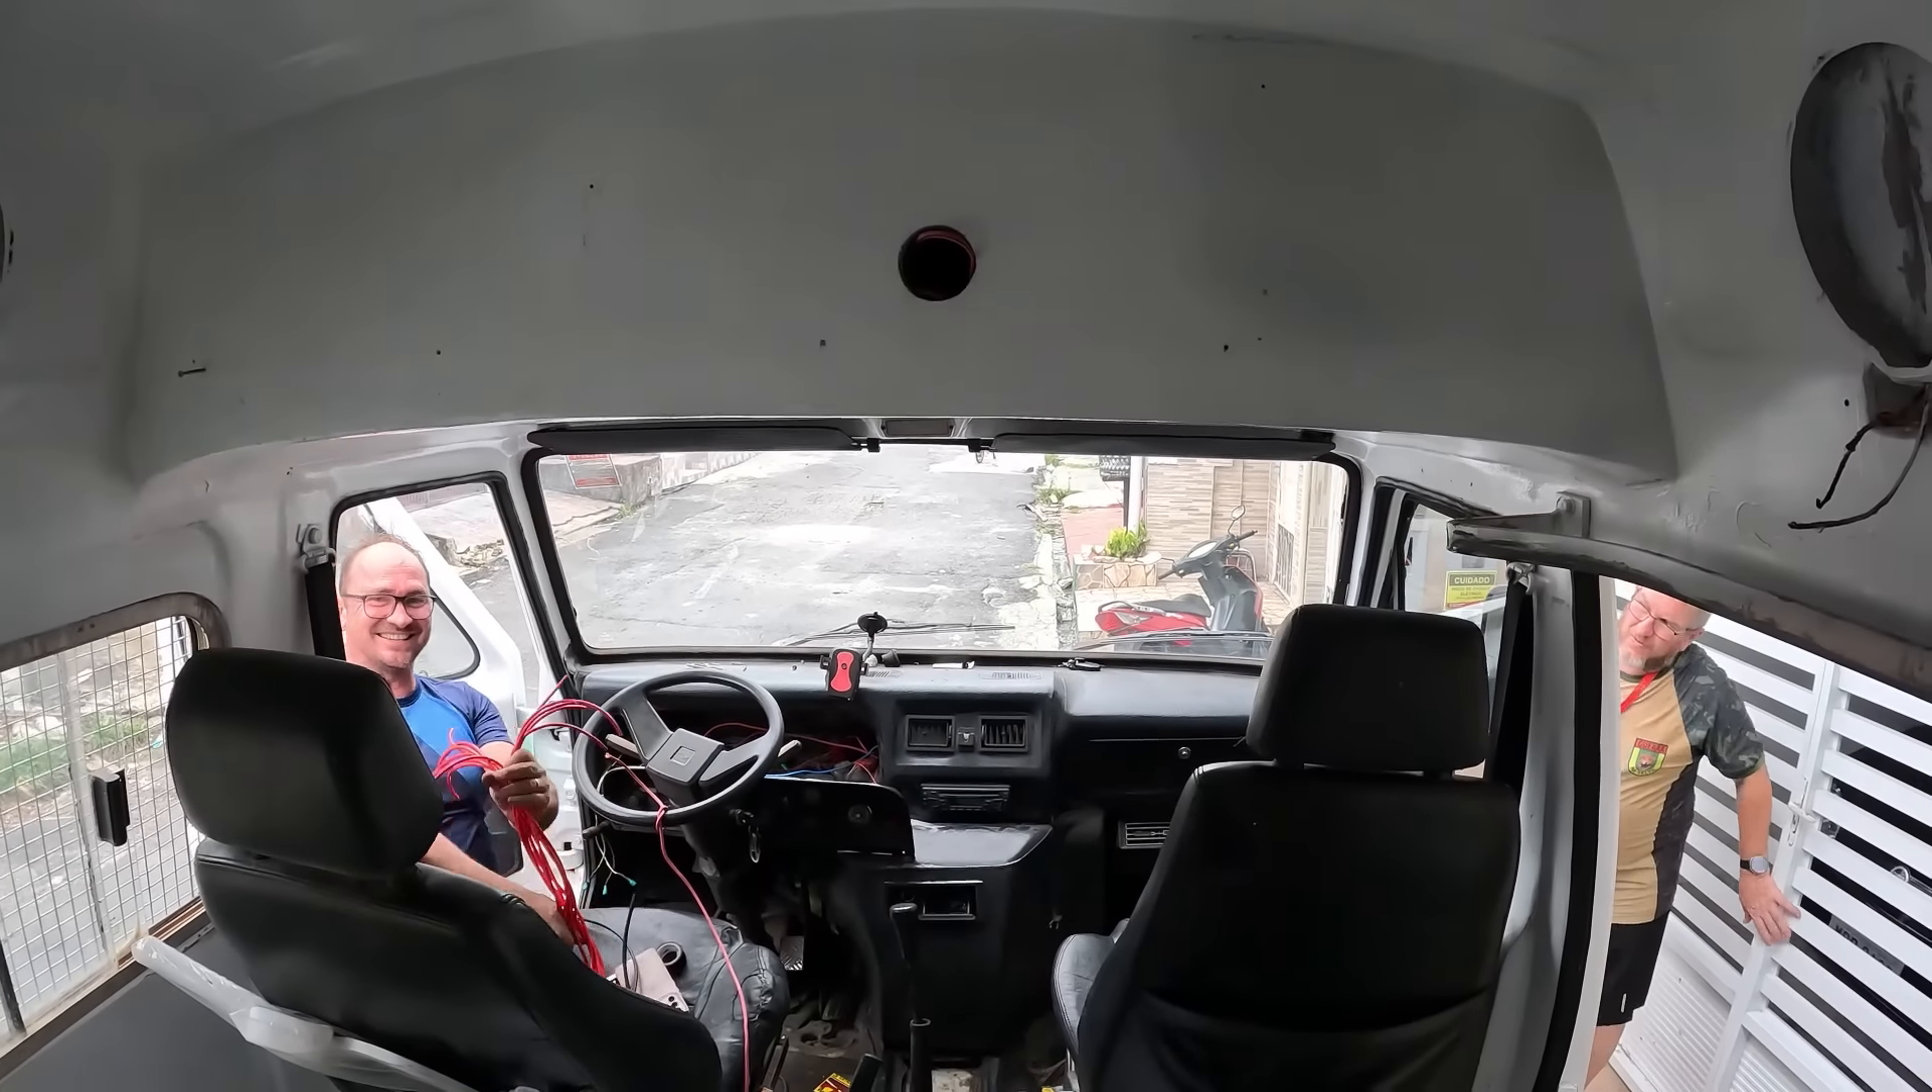Ainda falta ligar todos esses fios aqui, ó.